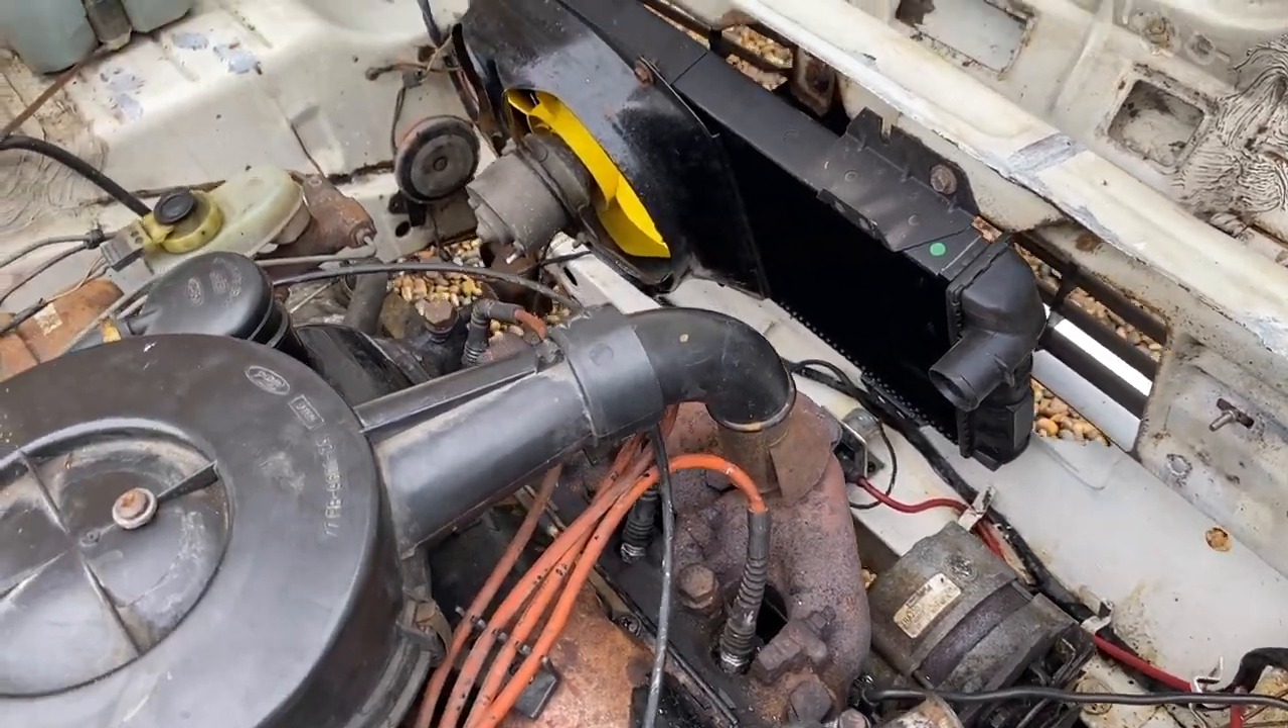We have a radiator in place.